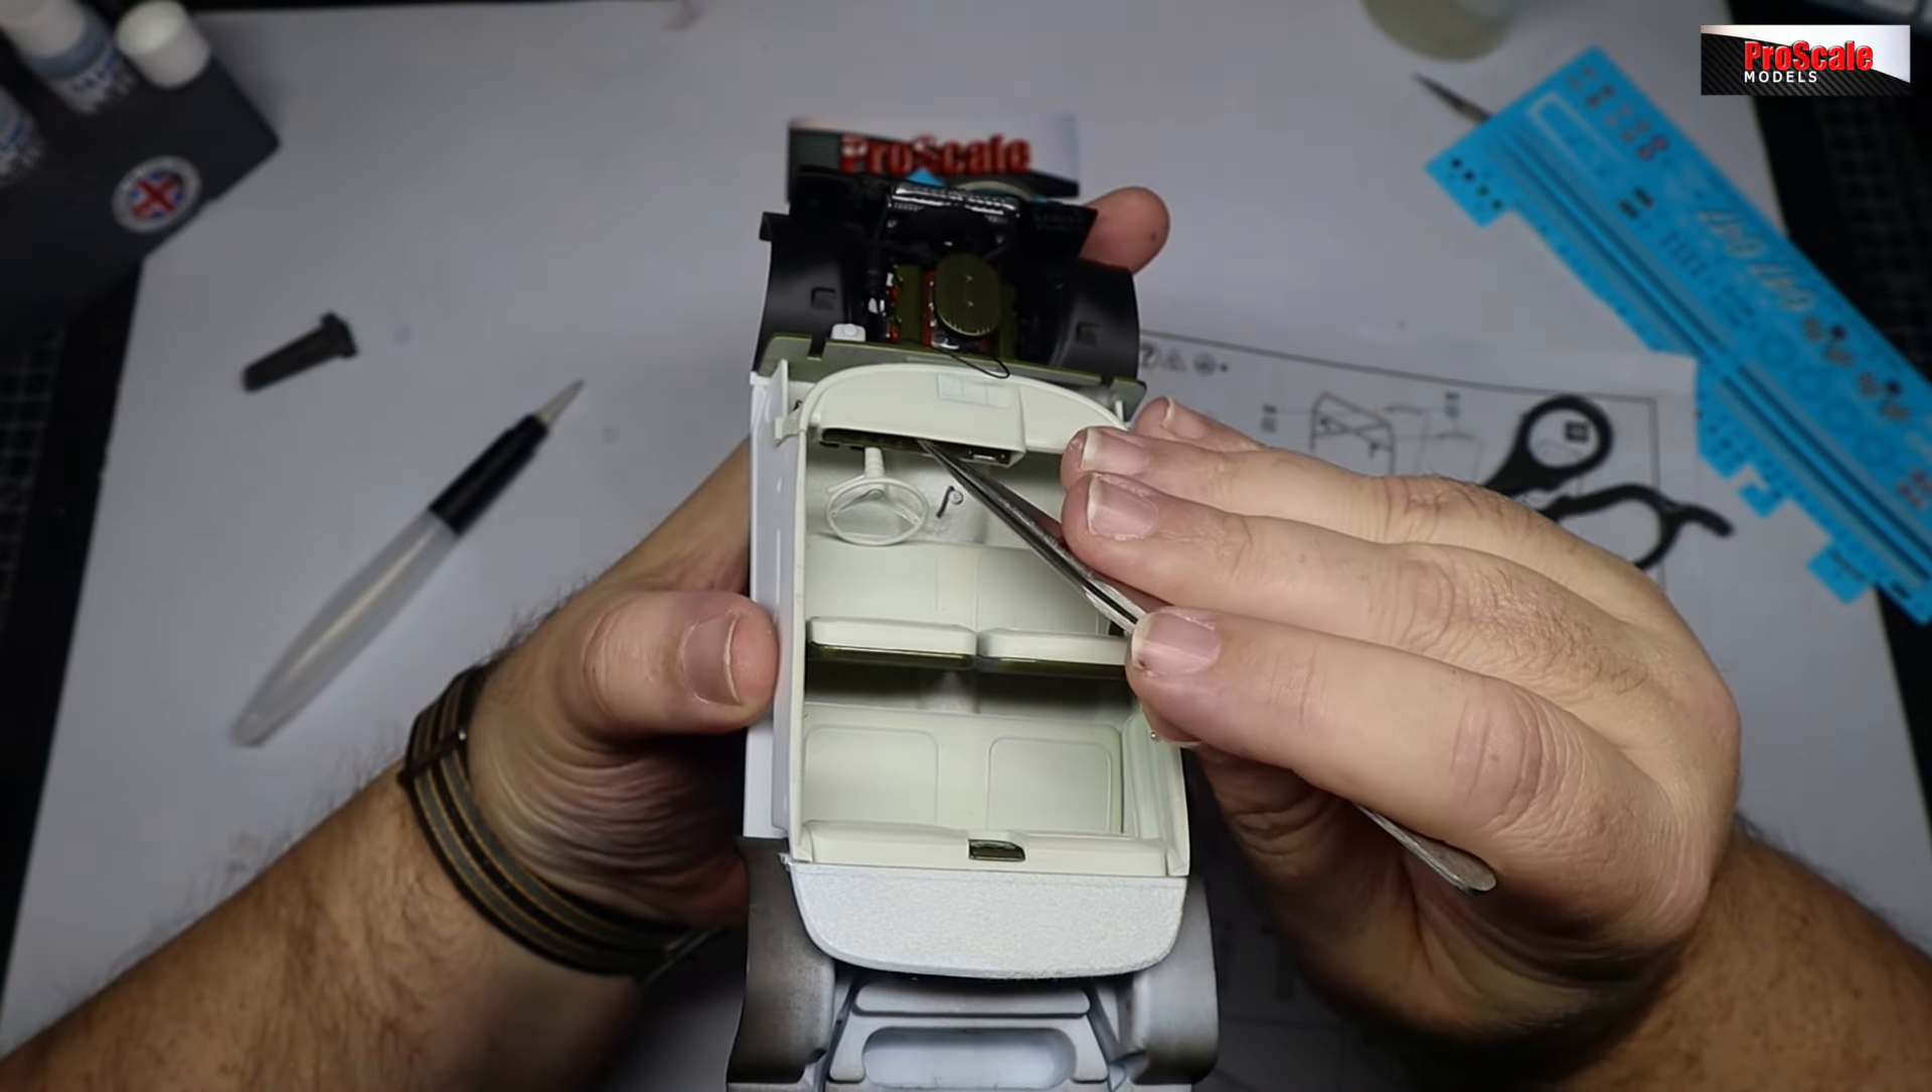So our interior is all in place as you can see all in.